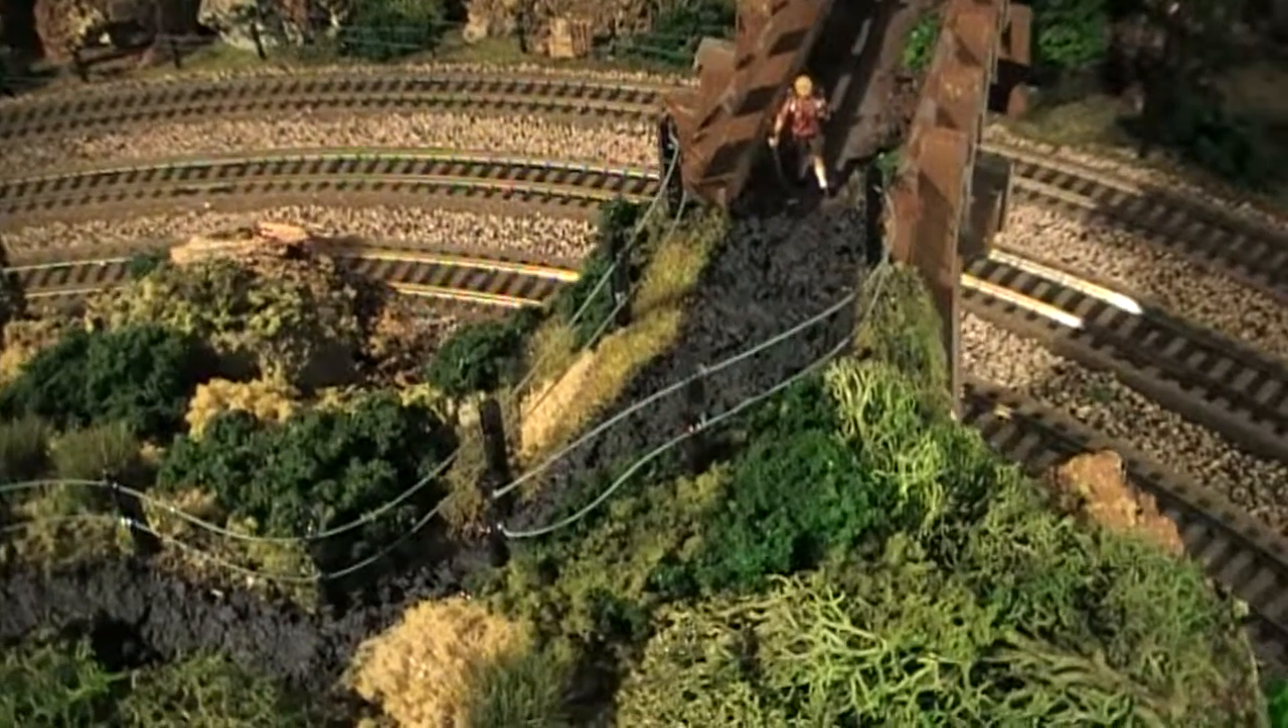Well I've built up the area properly now at the end of the bridge, put down the footpath and also installed the length of fencing.